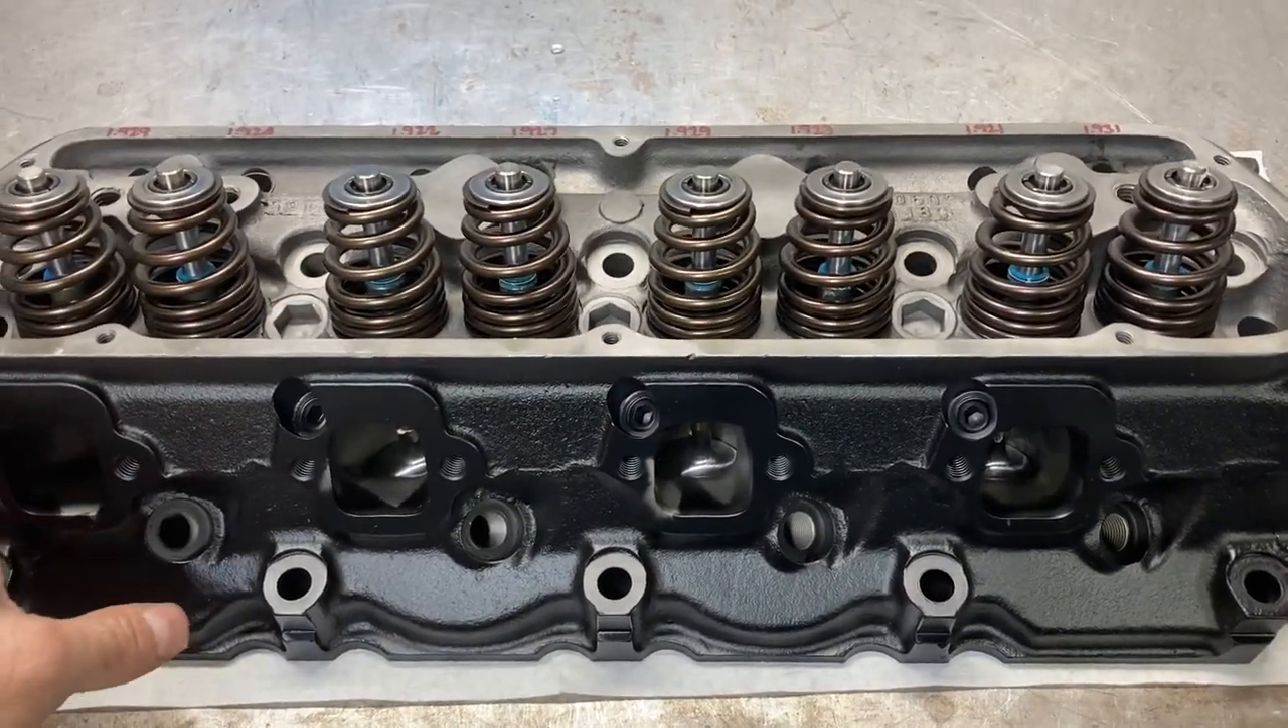Okay so this is the last head and it's fully assembled.